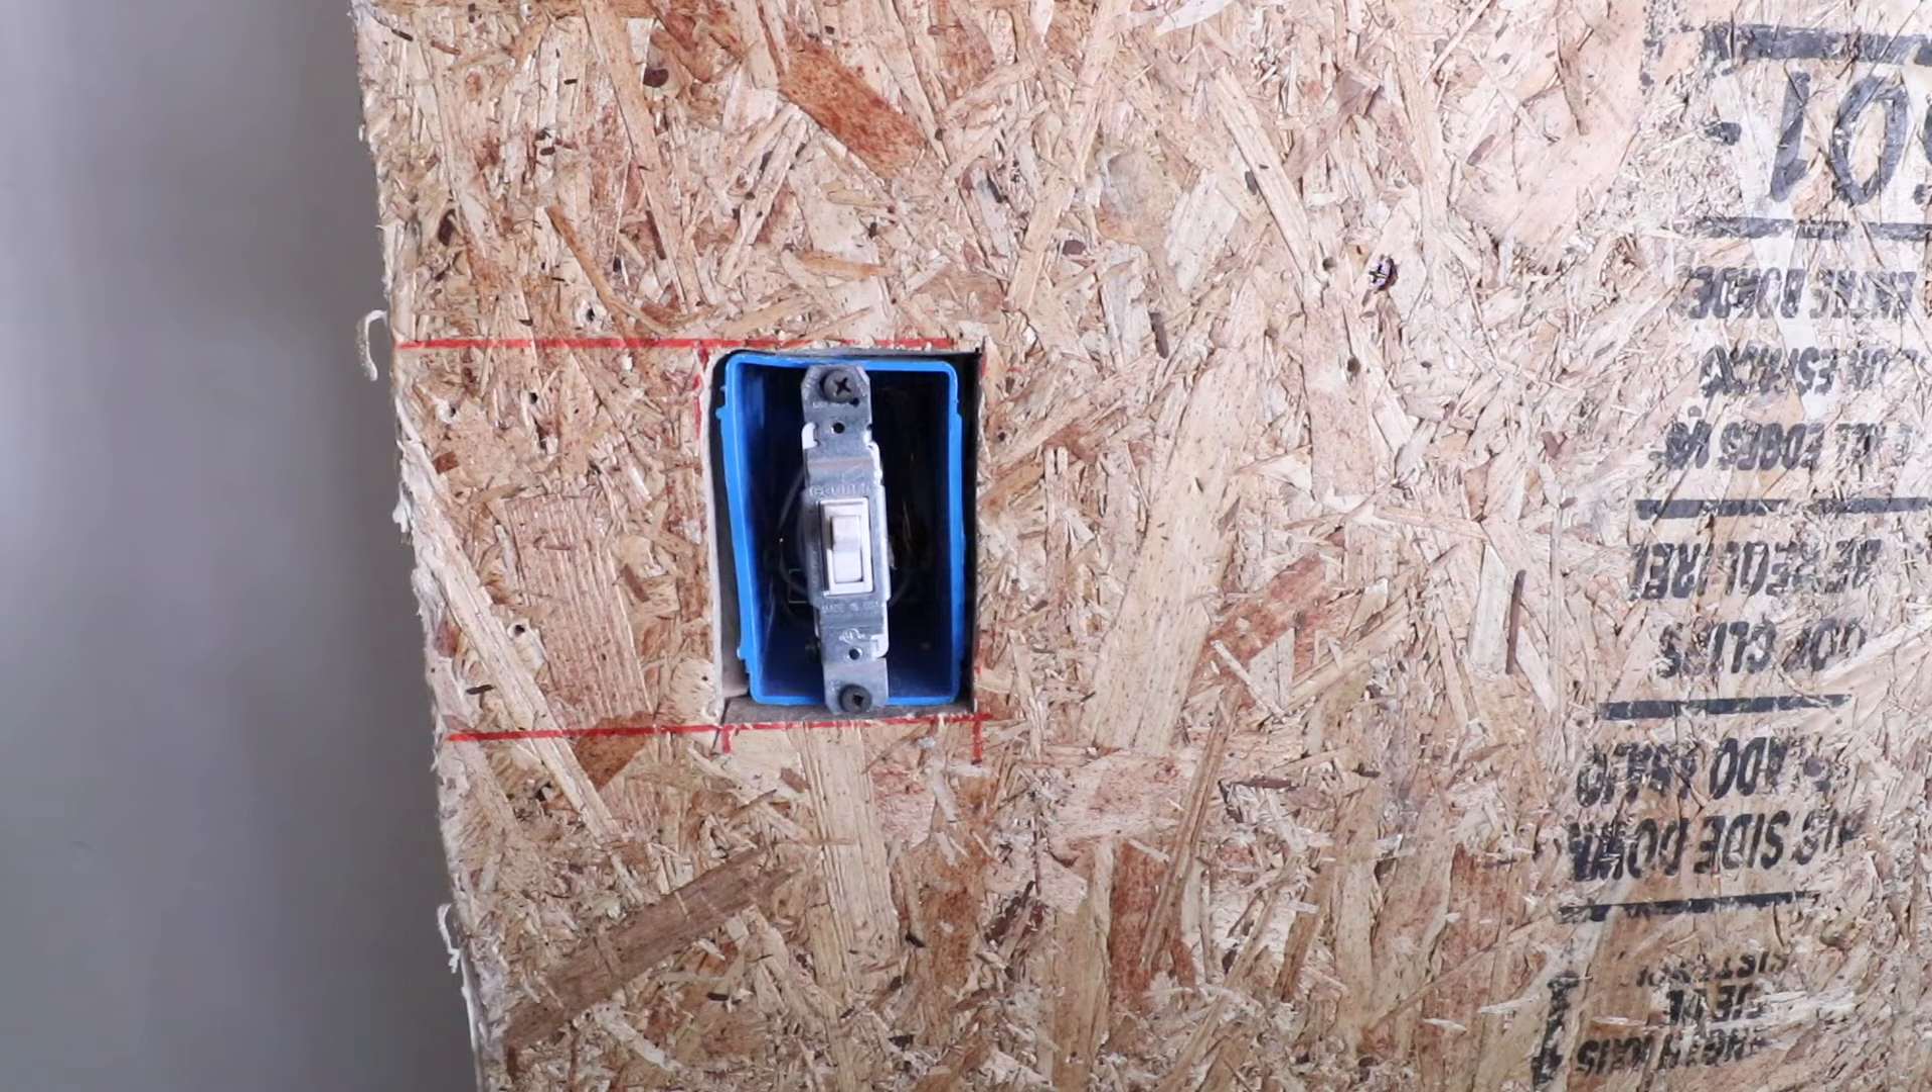We've got the cover plate off and now we're ready to remove these two screws for the existing light switch.